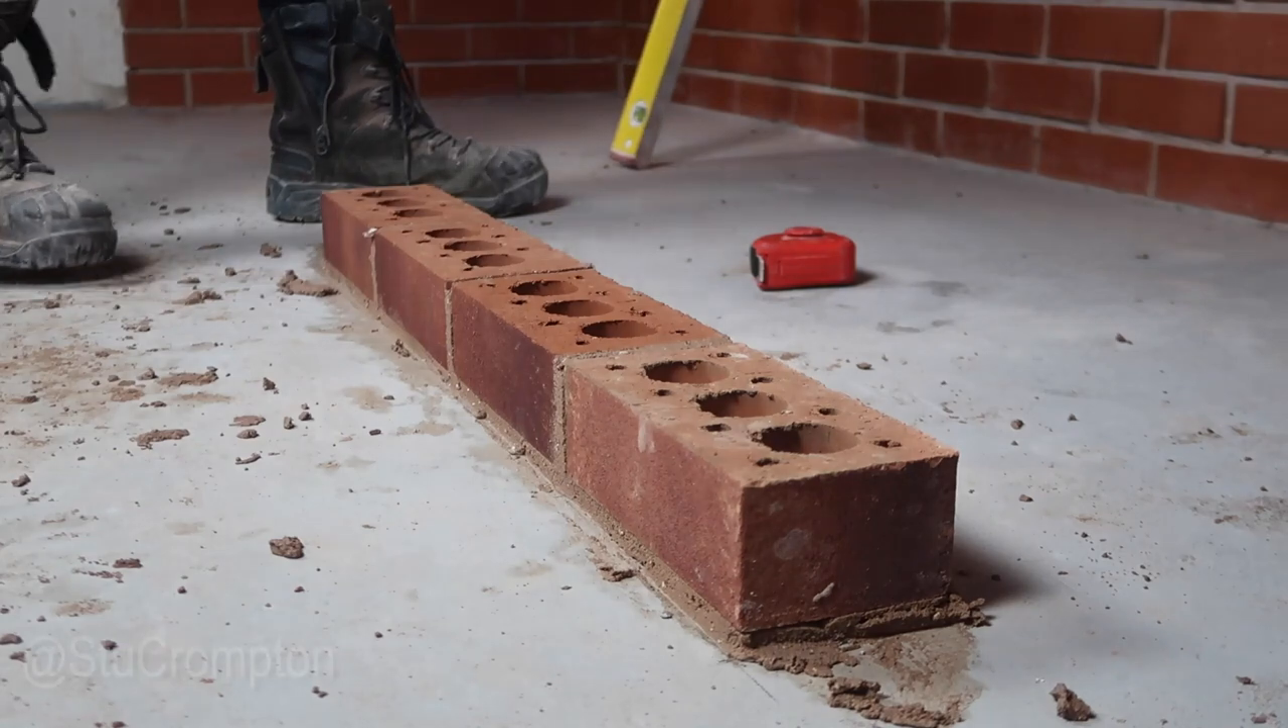And there we have it. That's our first four bricks laid.